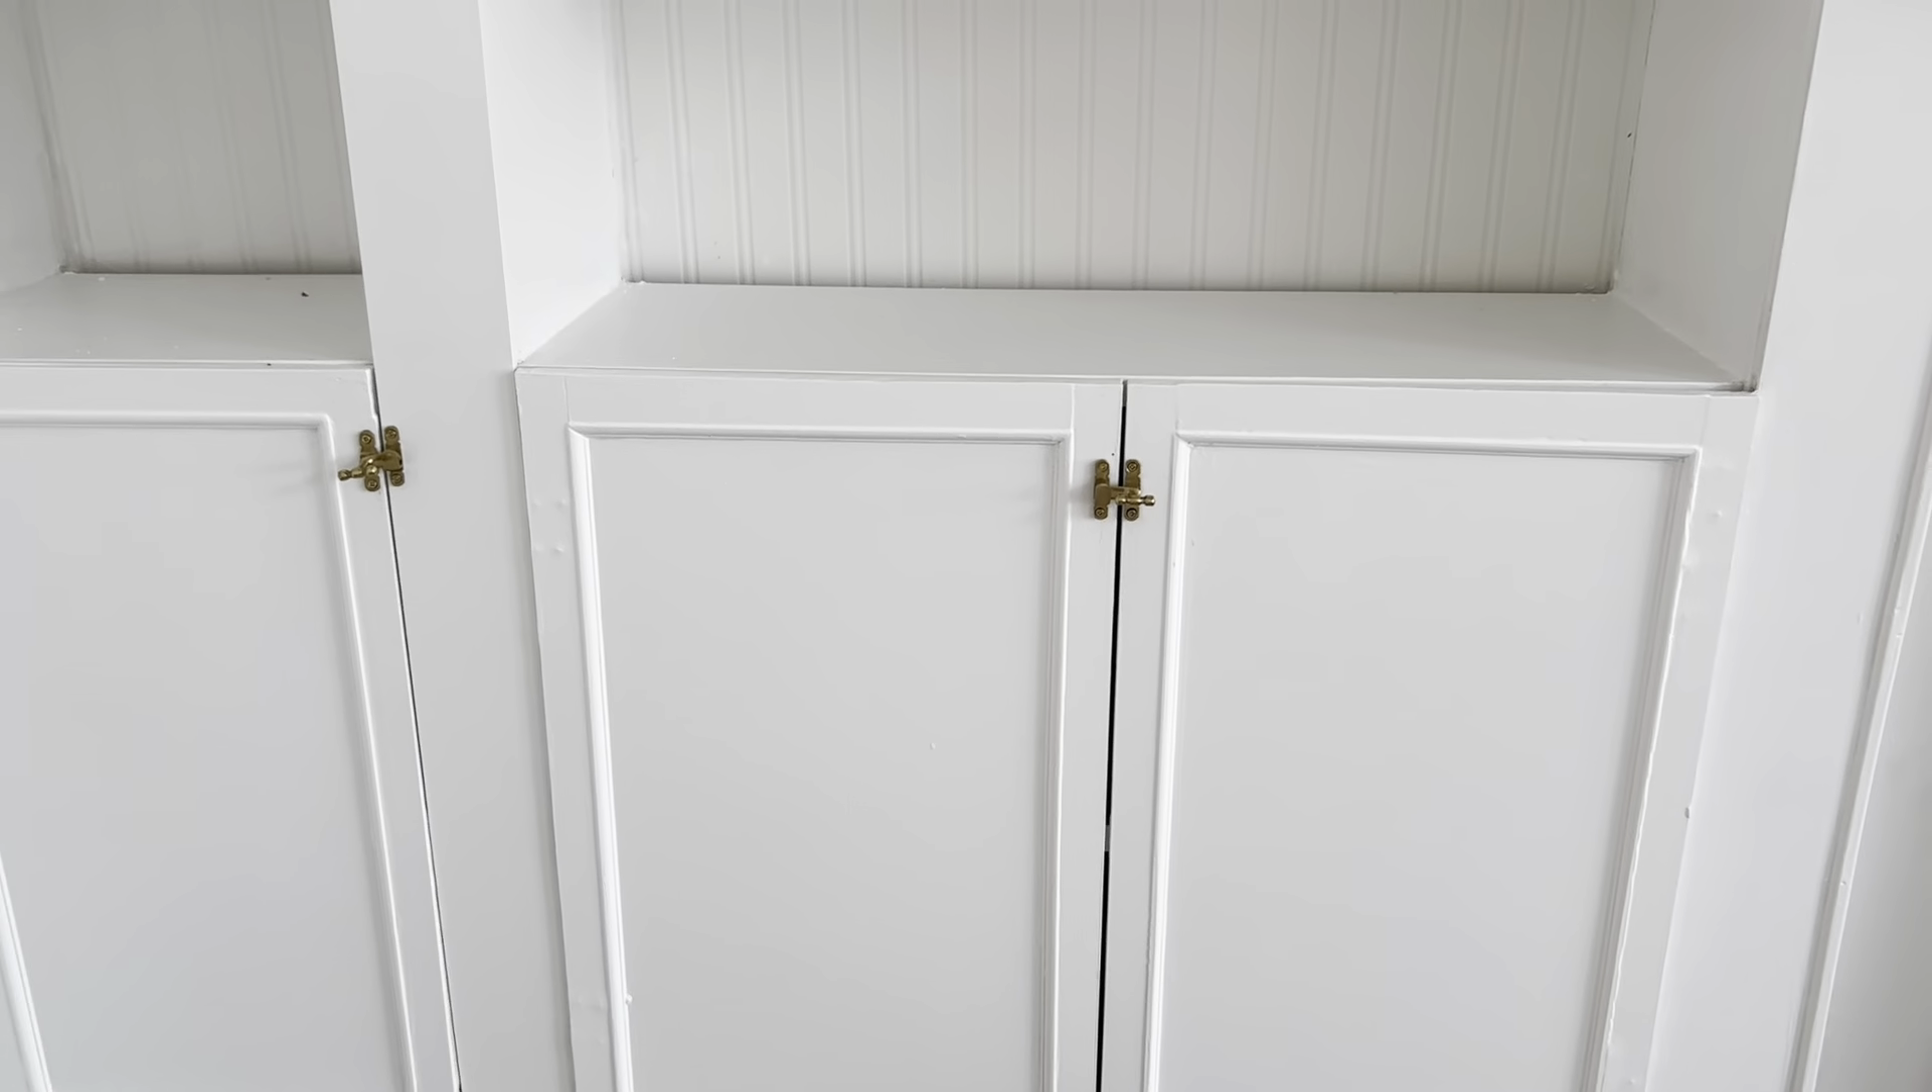I put my lovely handles on.